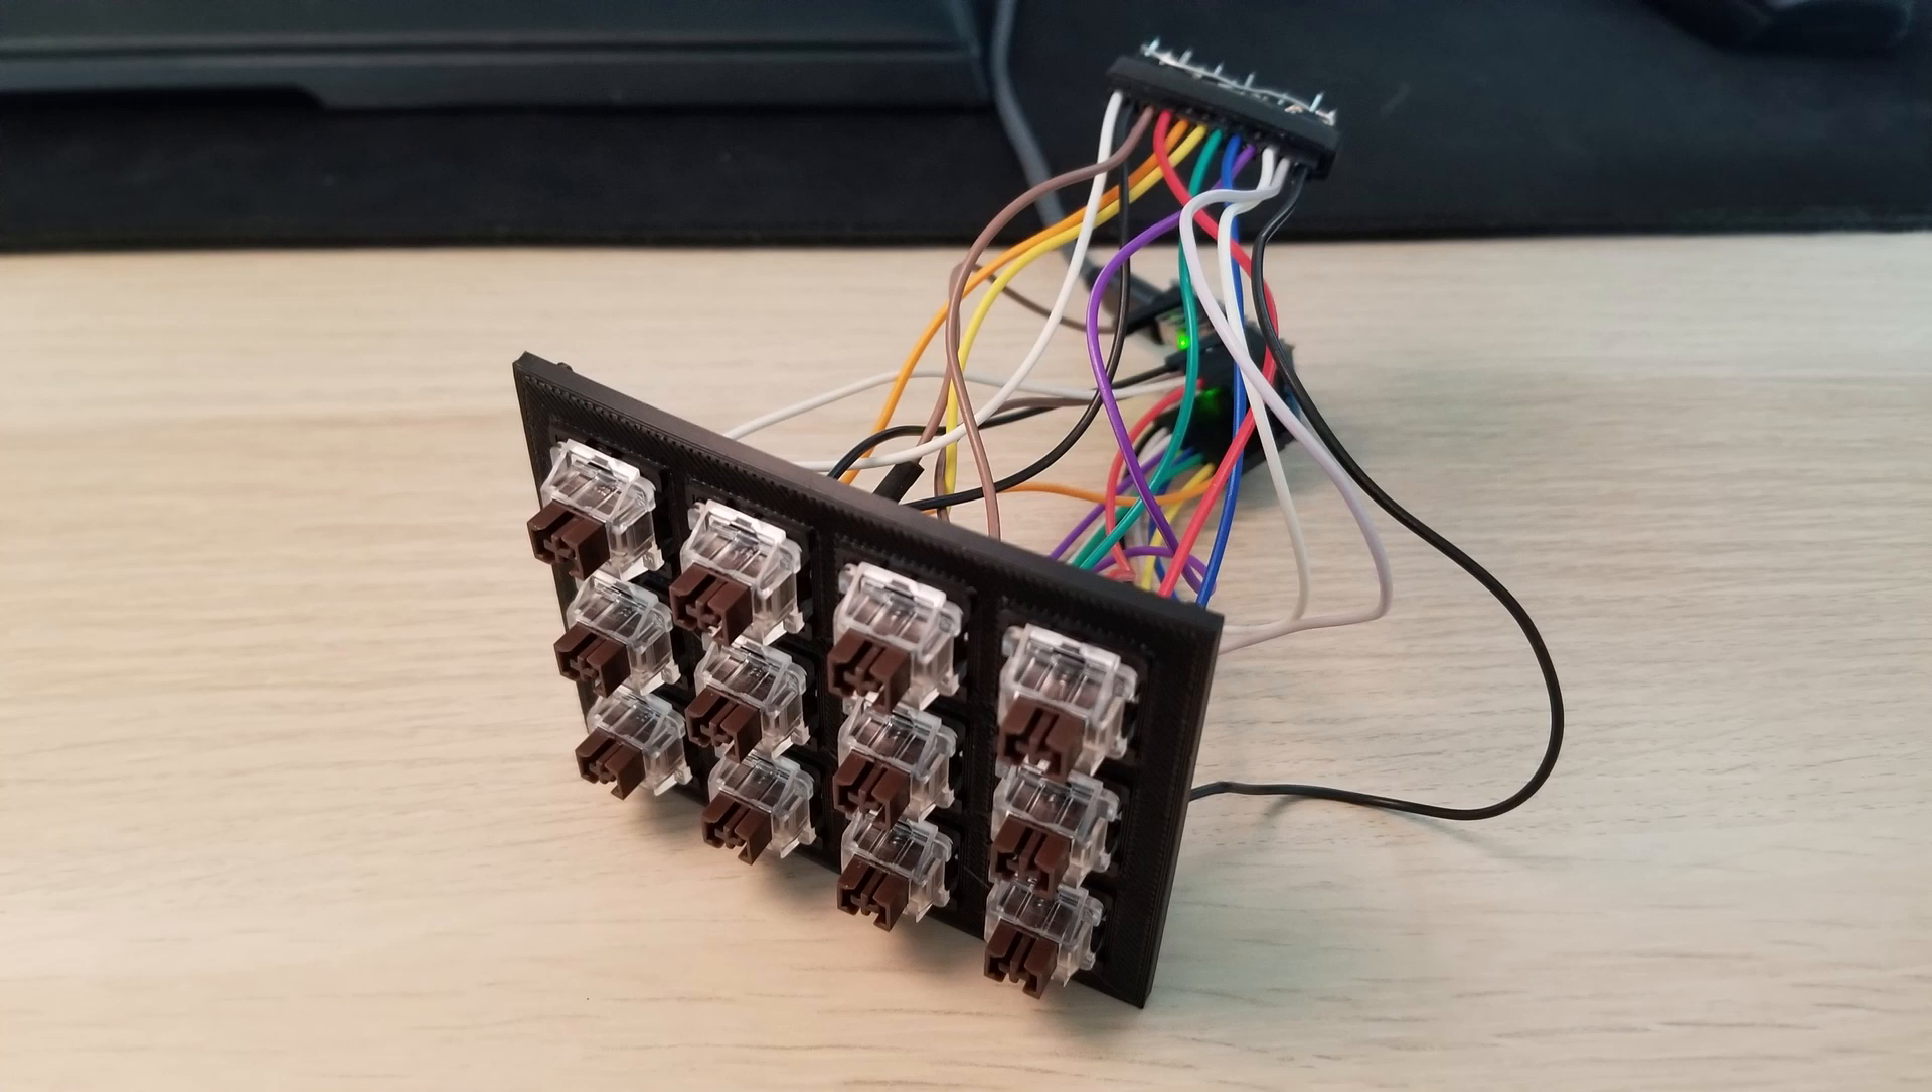When i was done soldering i was able to put the jumper cables on just like that.